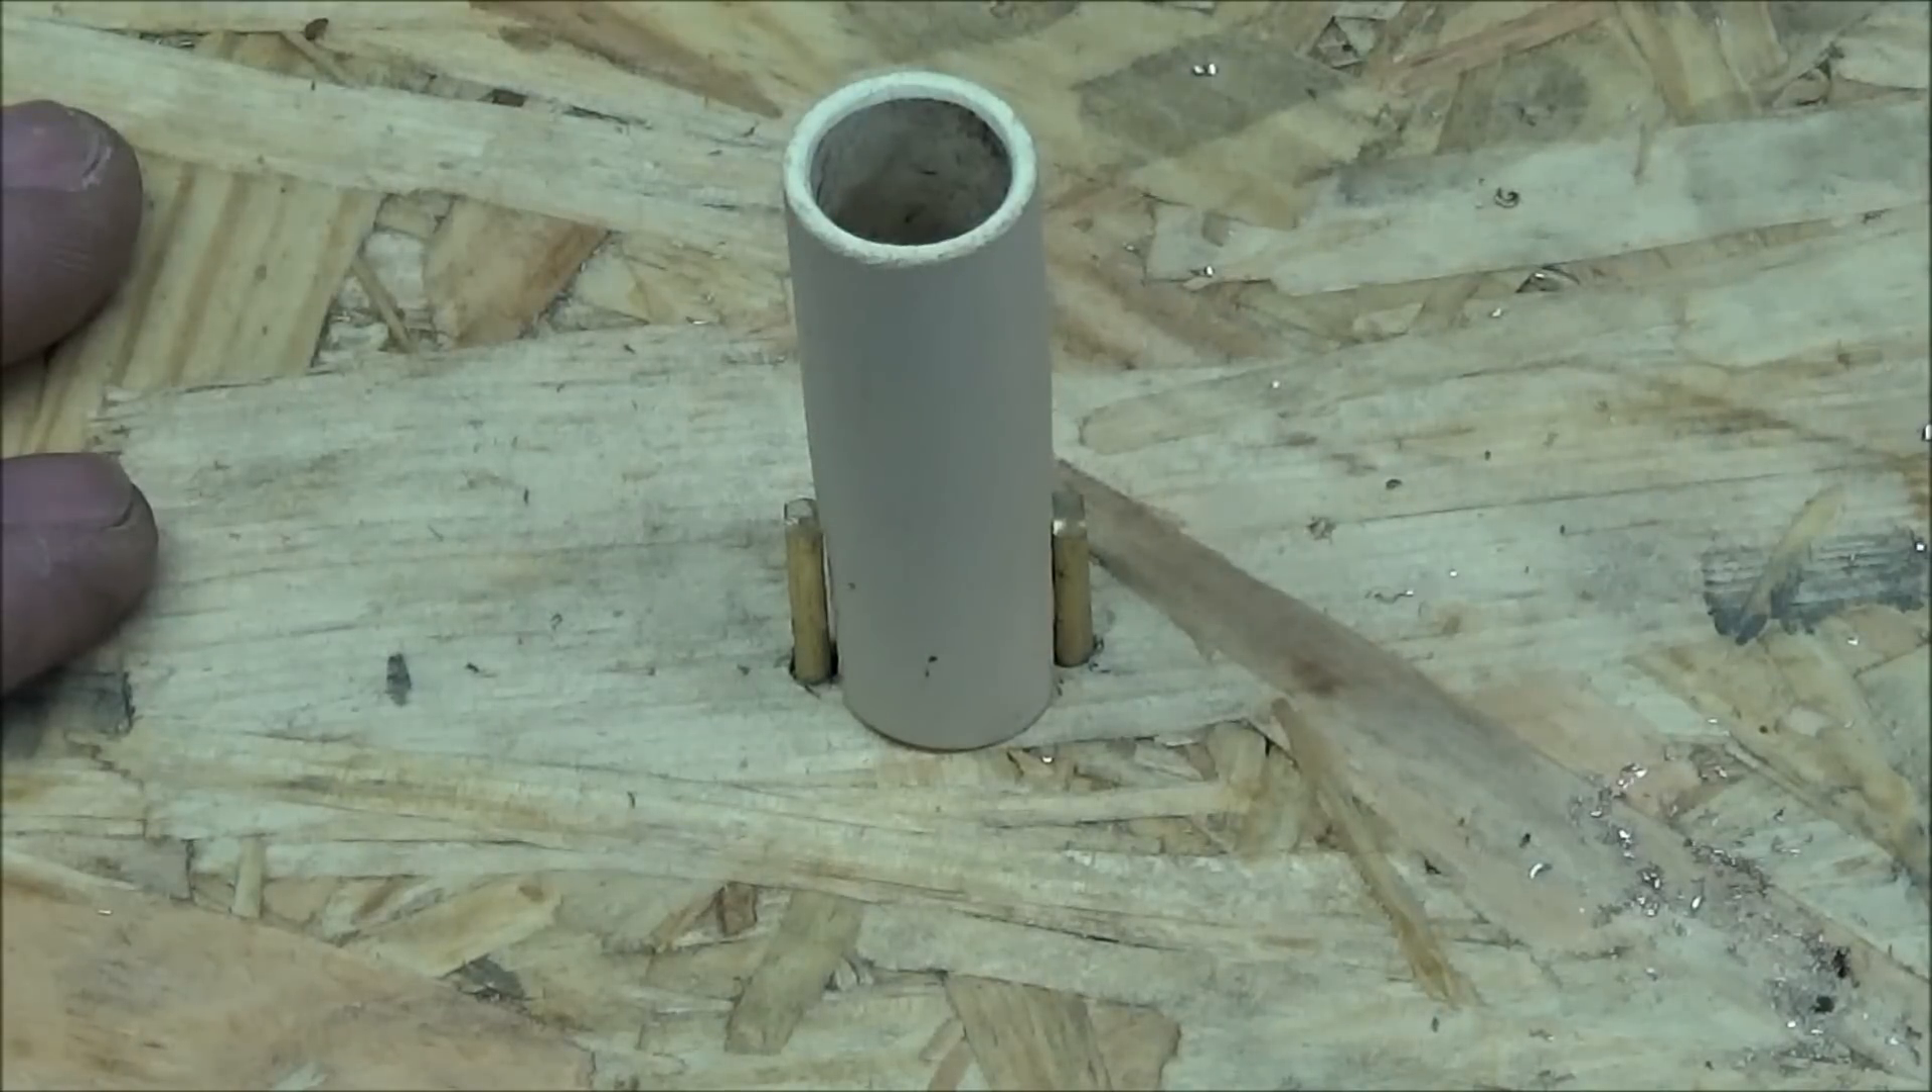As you can see this now gives me a good fit between the two pins and the half inch pipe.